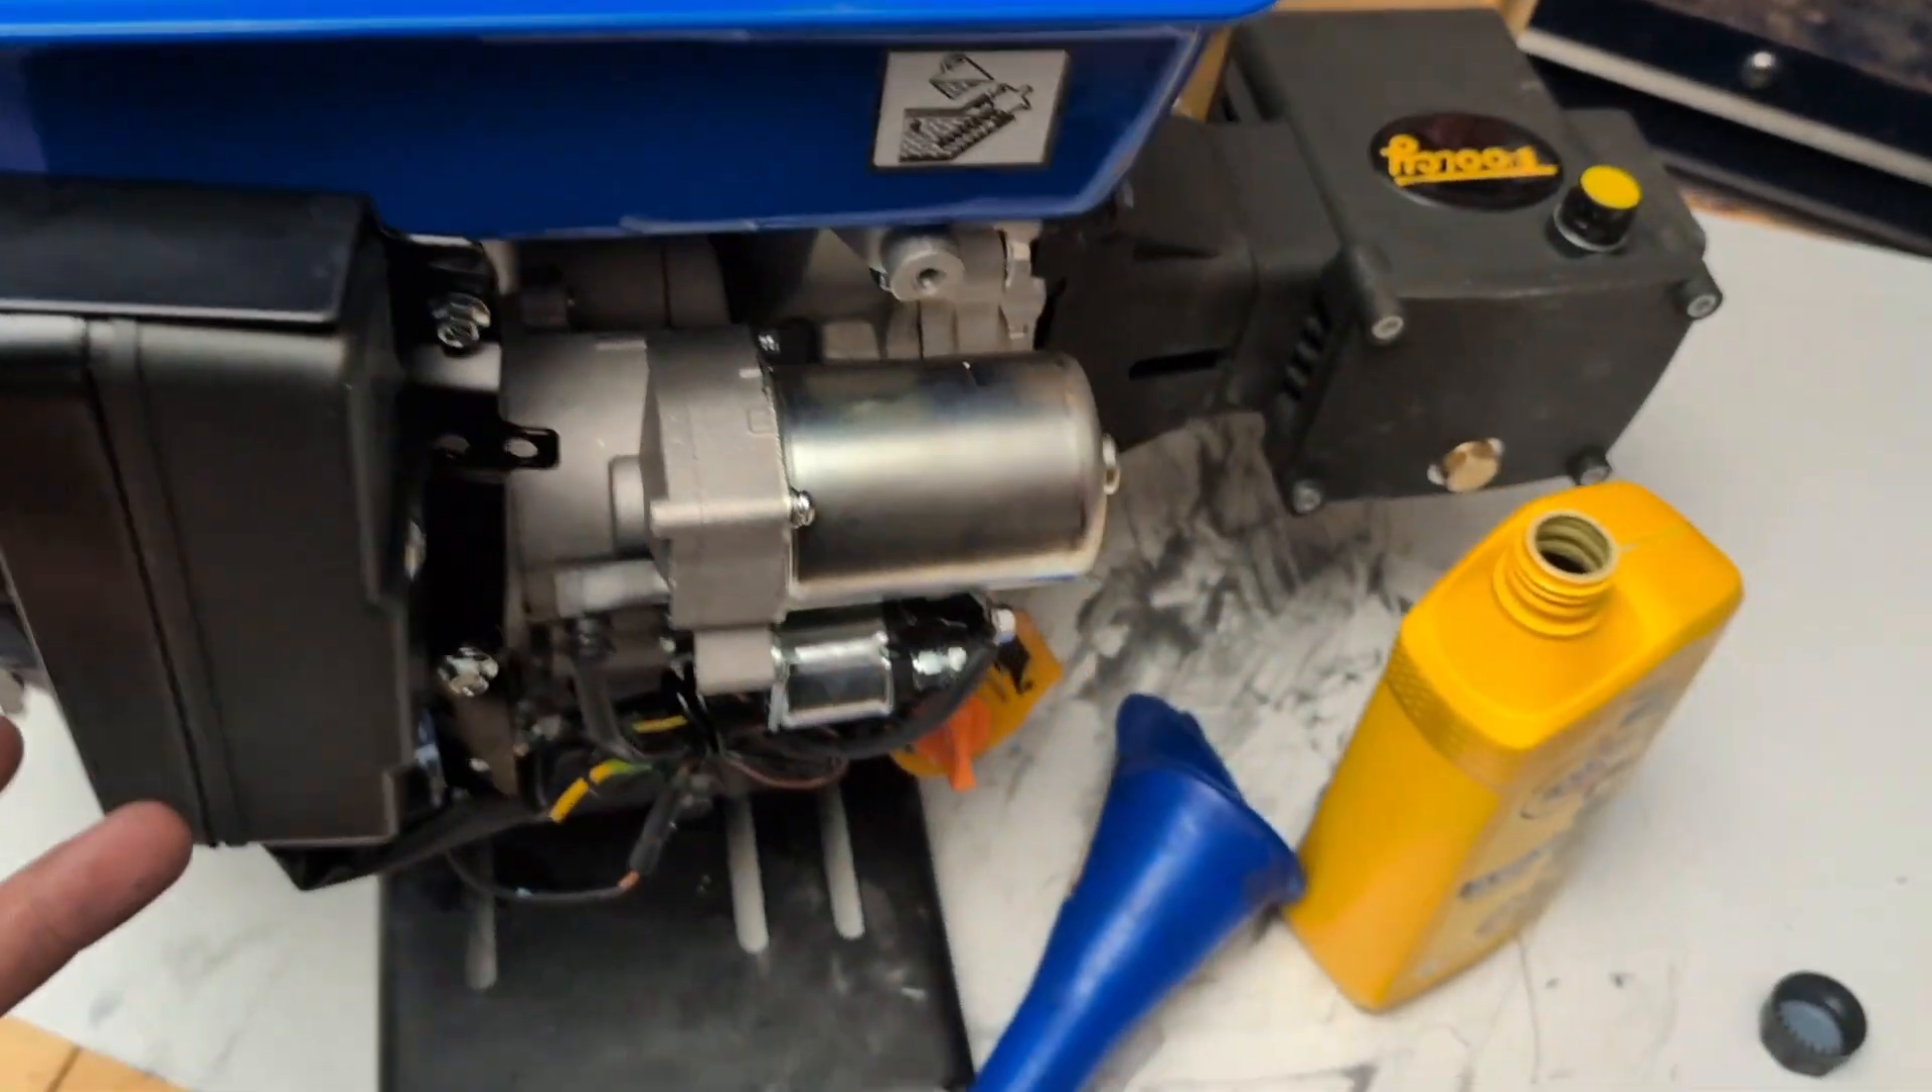We got our engine here we got it on the mount we got the pump mounted.